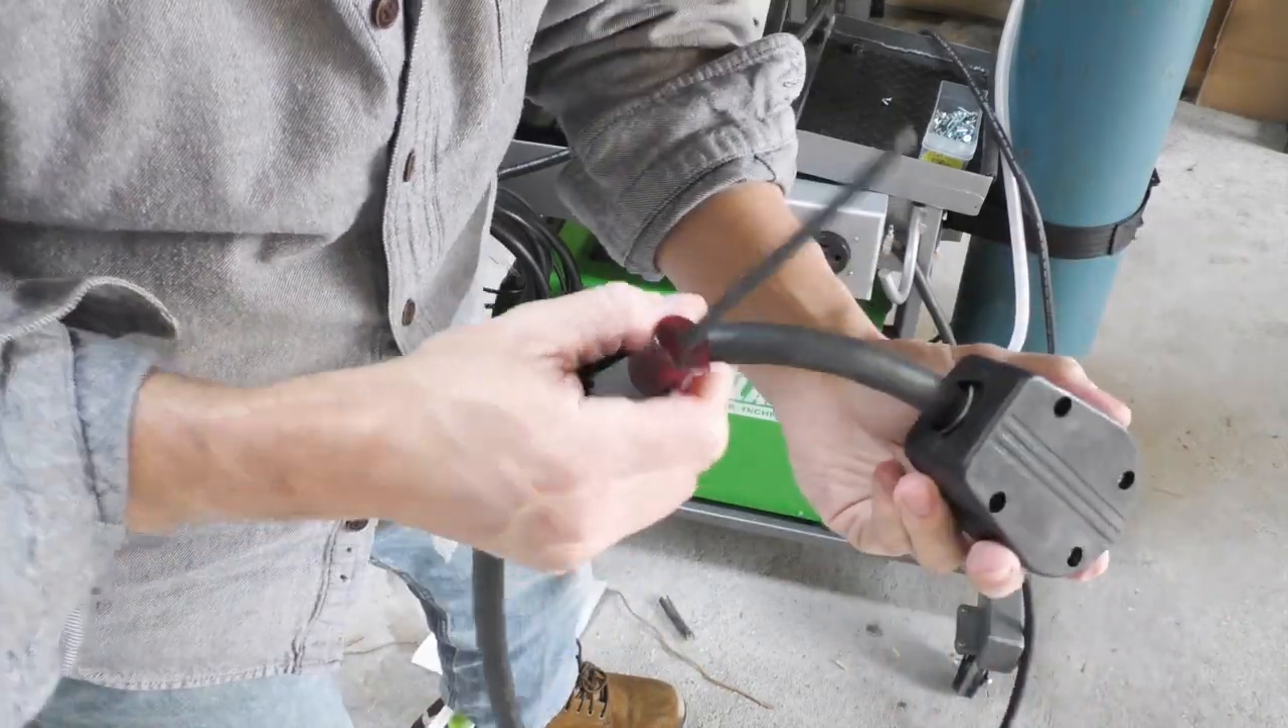And here is our plug. I don't really like that gap right there.